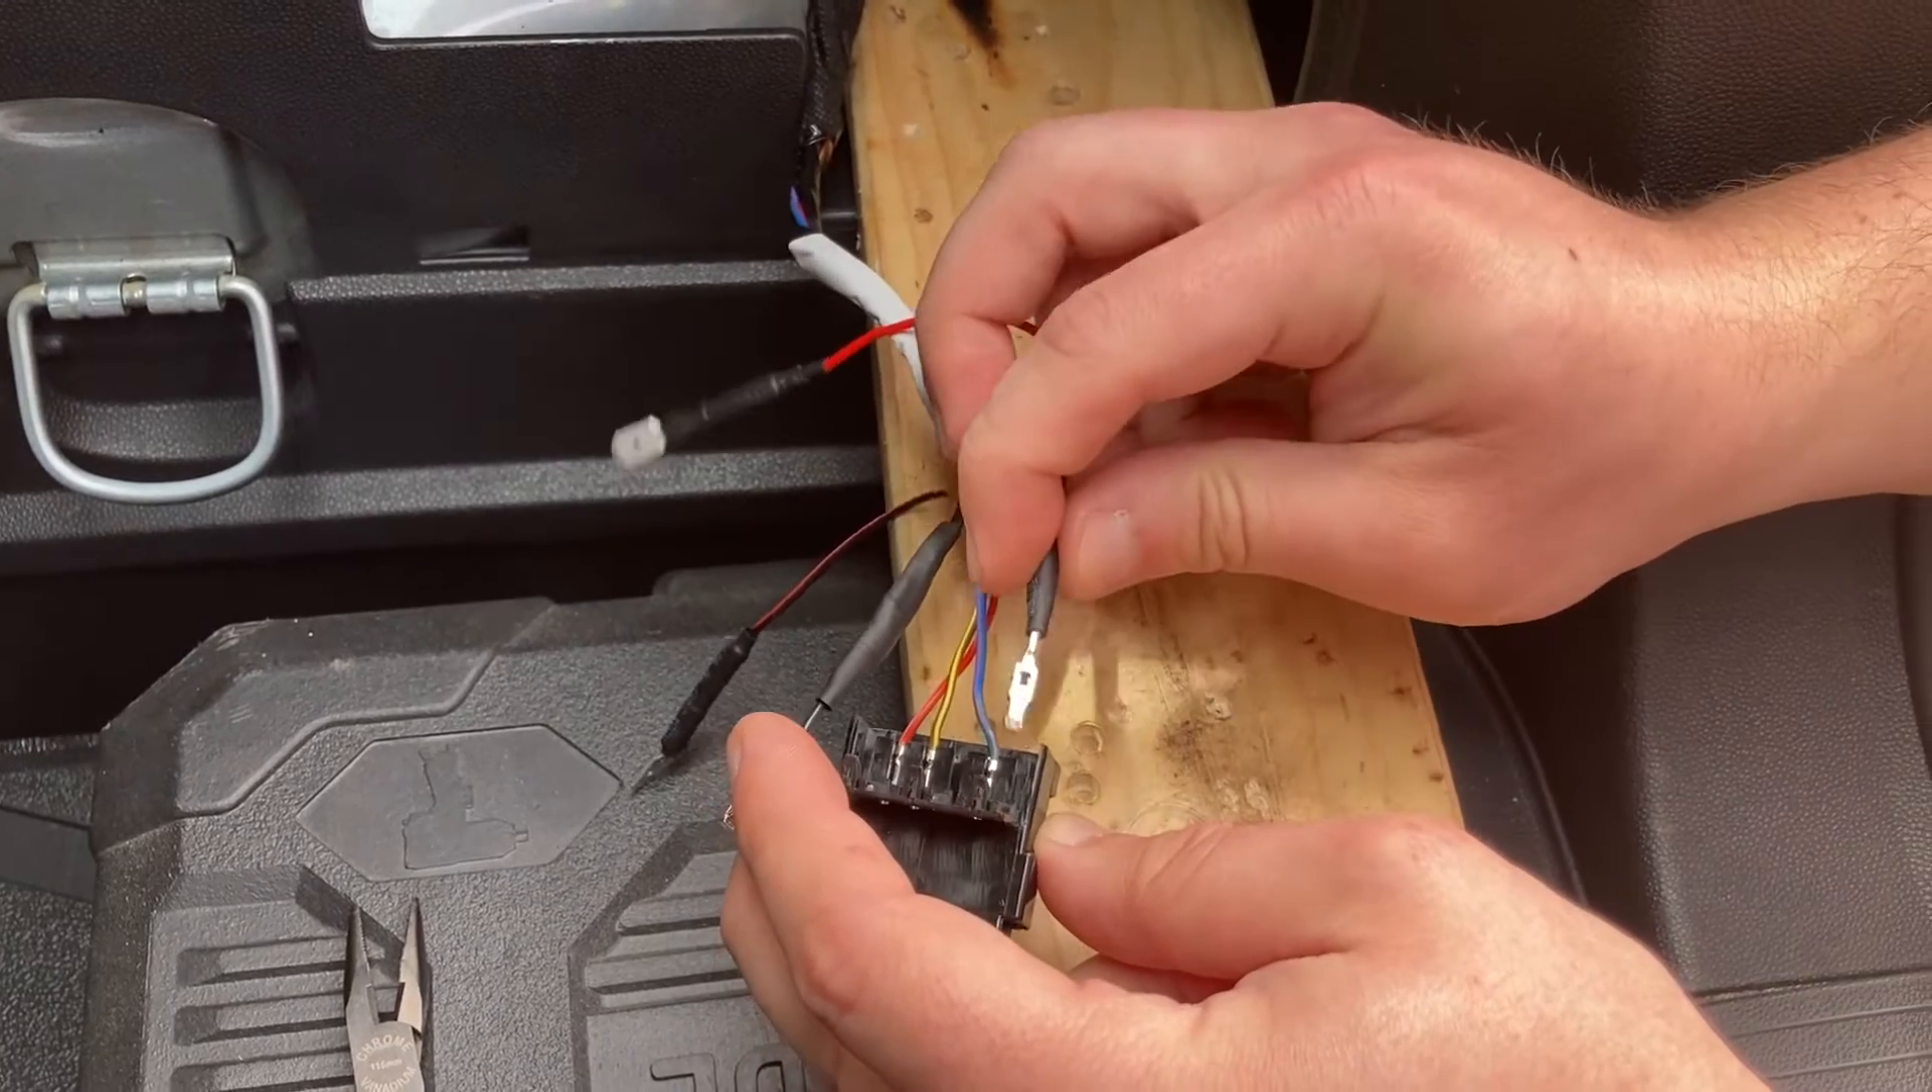All that's left to do is to put the contacts back in the plastic jack.